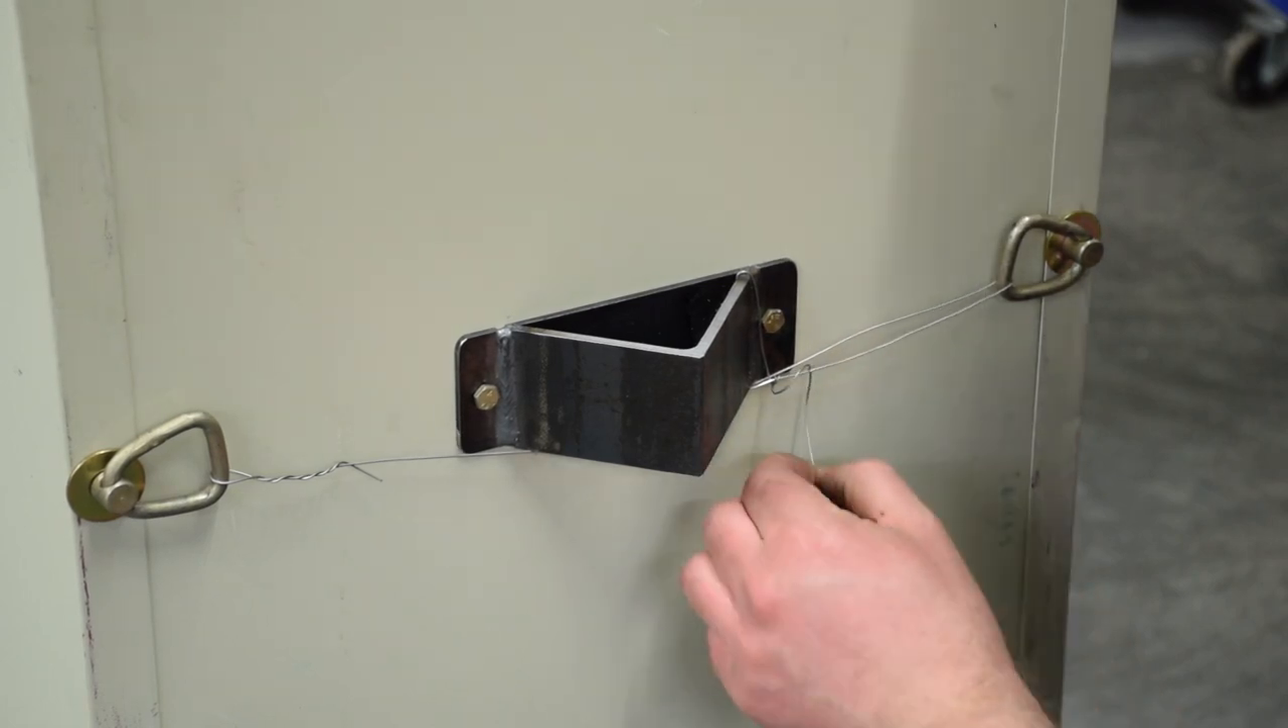For the D-rings, I just wired them together and that was enough to stop them from spinning.